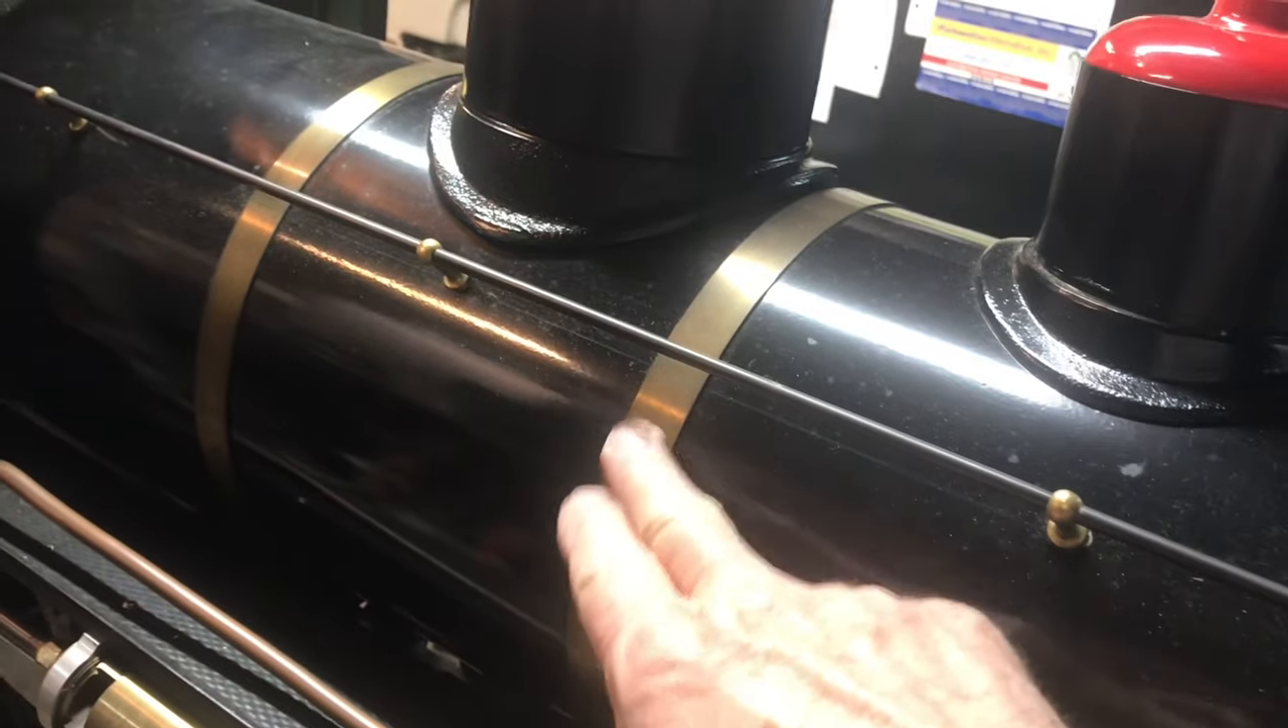And one of the things I wanted to show is, see these brass bands across the boiler? These are strips that I cut out and I fastened on using a little clamp system underneath.